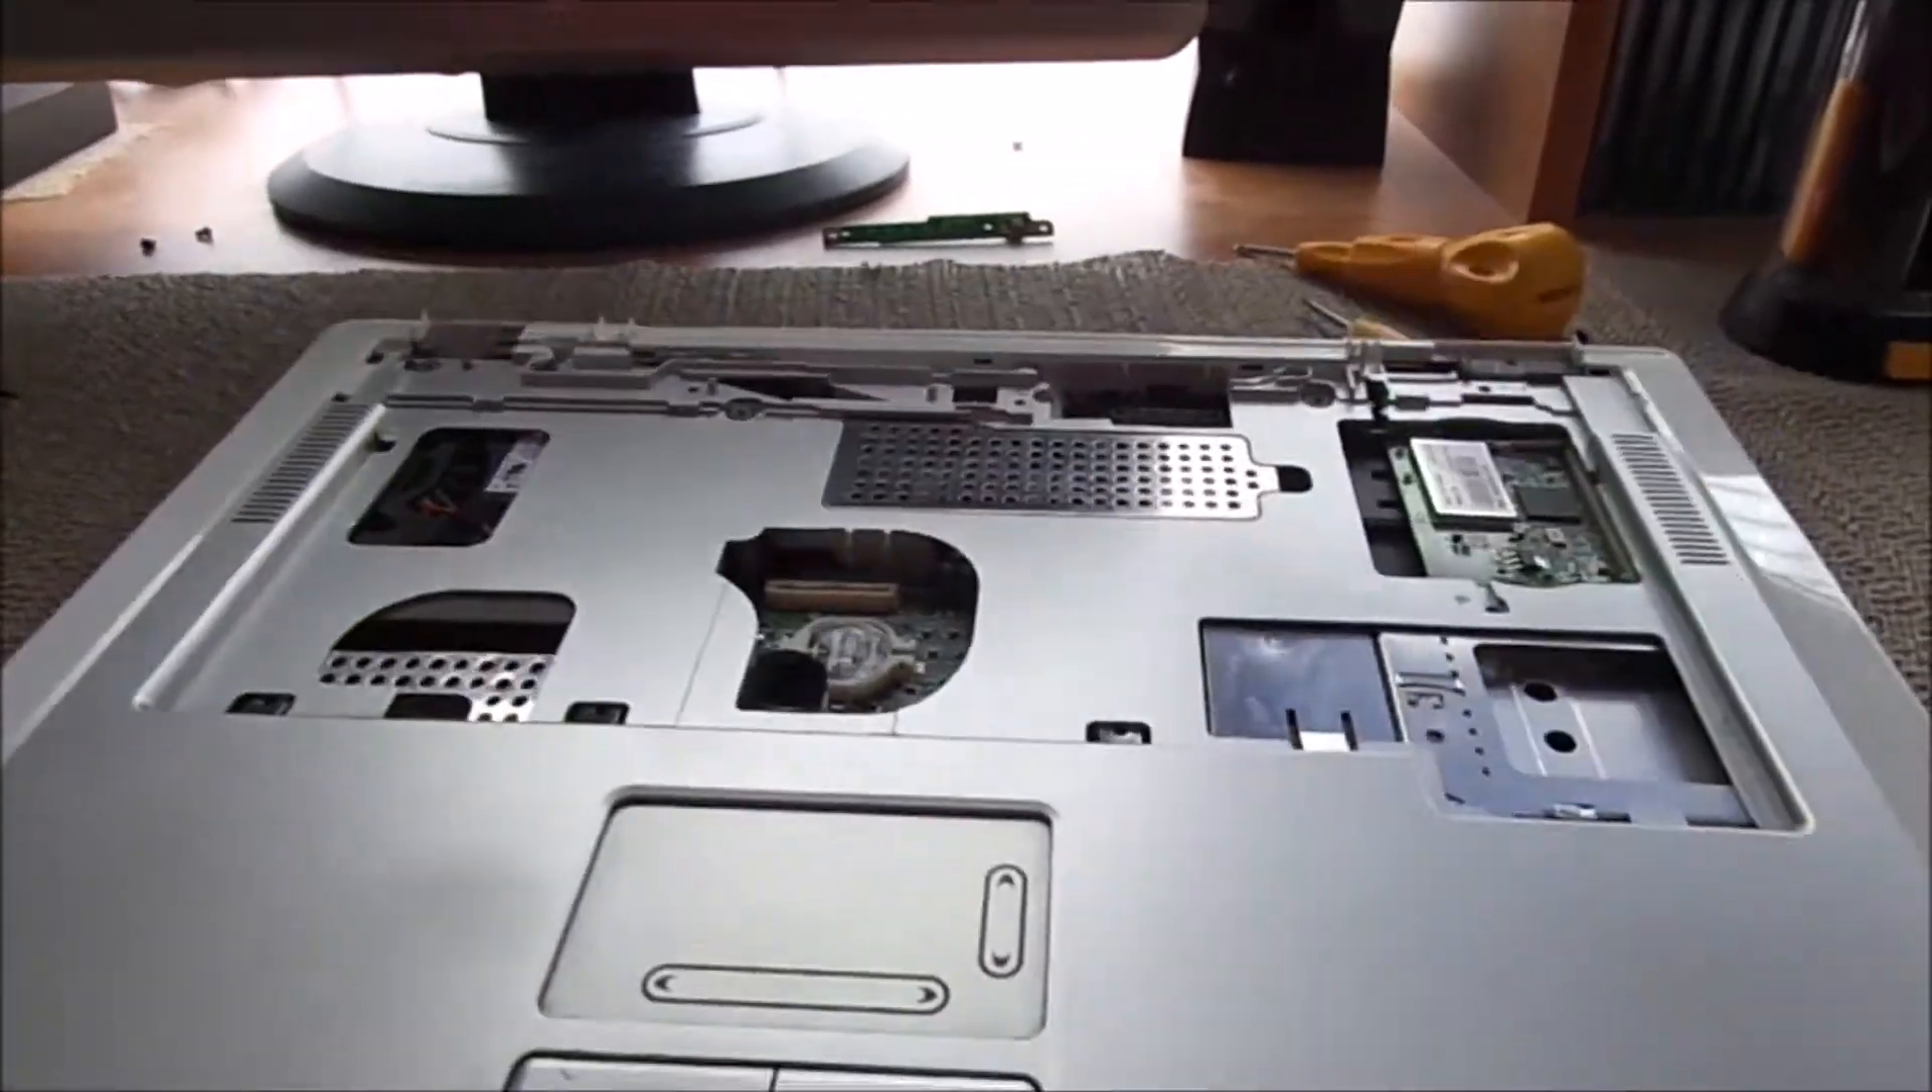Well, as you guys can see, I have the display totally removed, and I still was having trouble getting this bezel off.